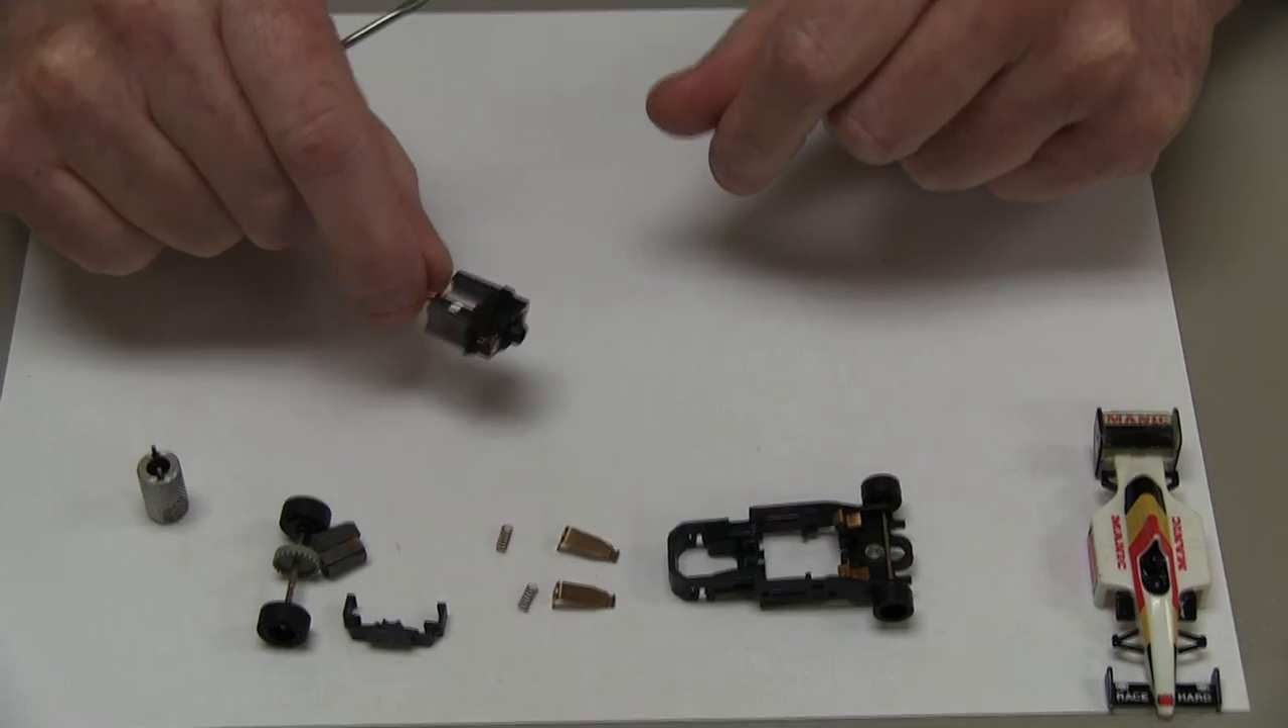So now the chassis is basically broken down into really almost the most basic form.